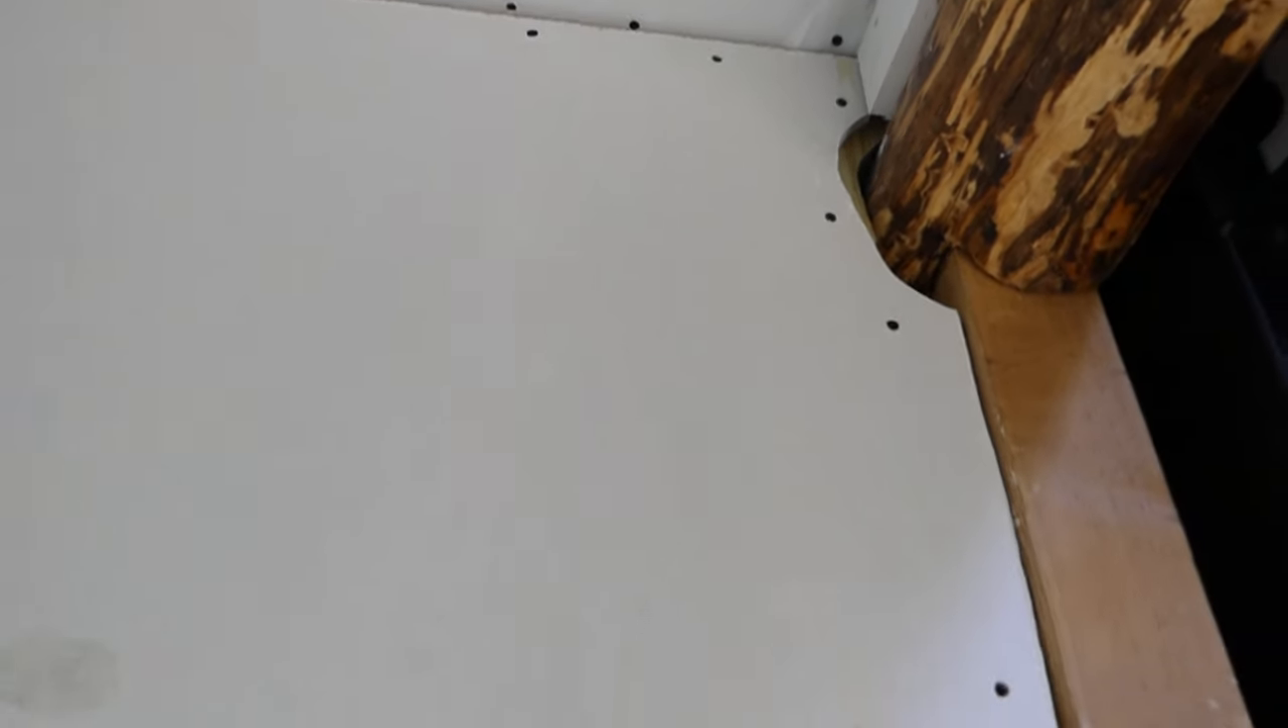You can also see that there's some gapping here along the log.